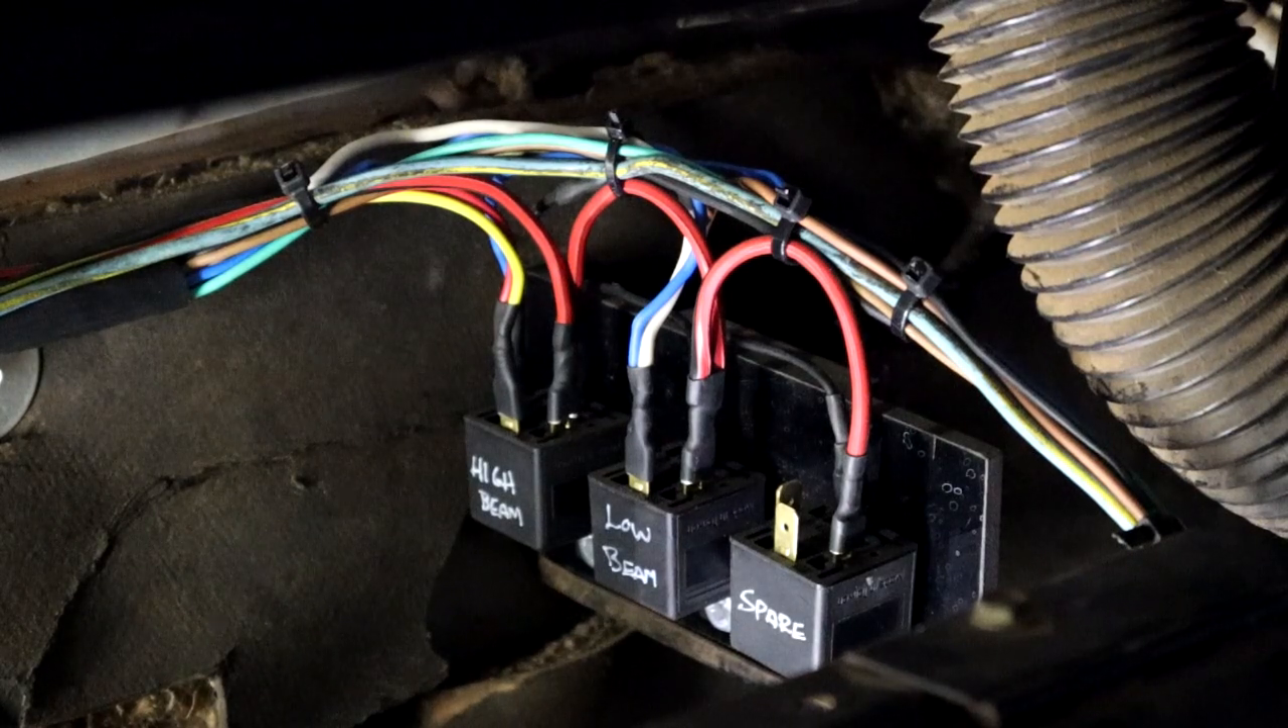So you can see the three relays mounted there.